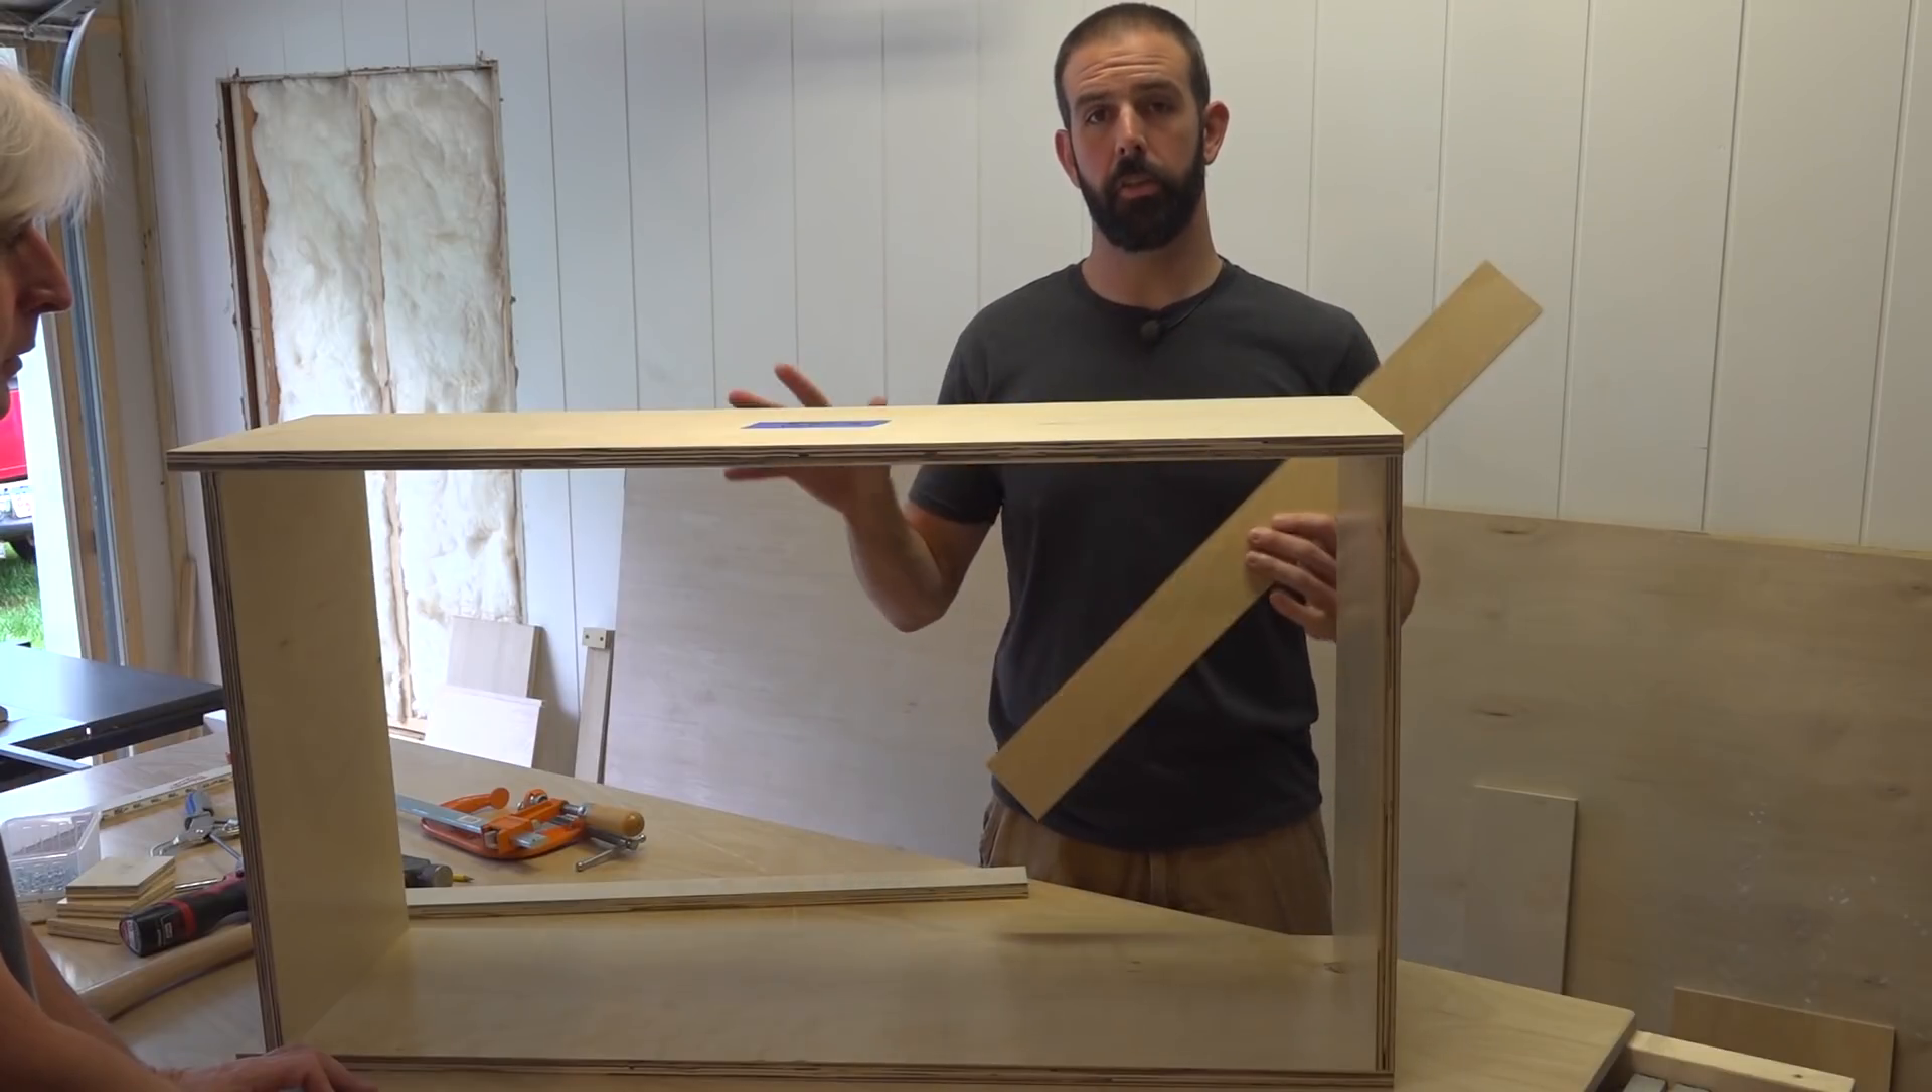Okay guys we've got the box assembled now we just need to put stretchers in the back to be able to secure it to the wall.